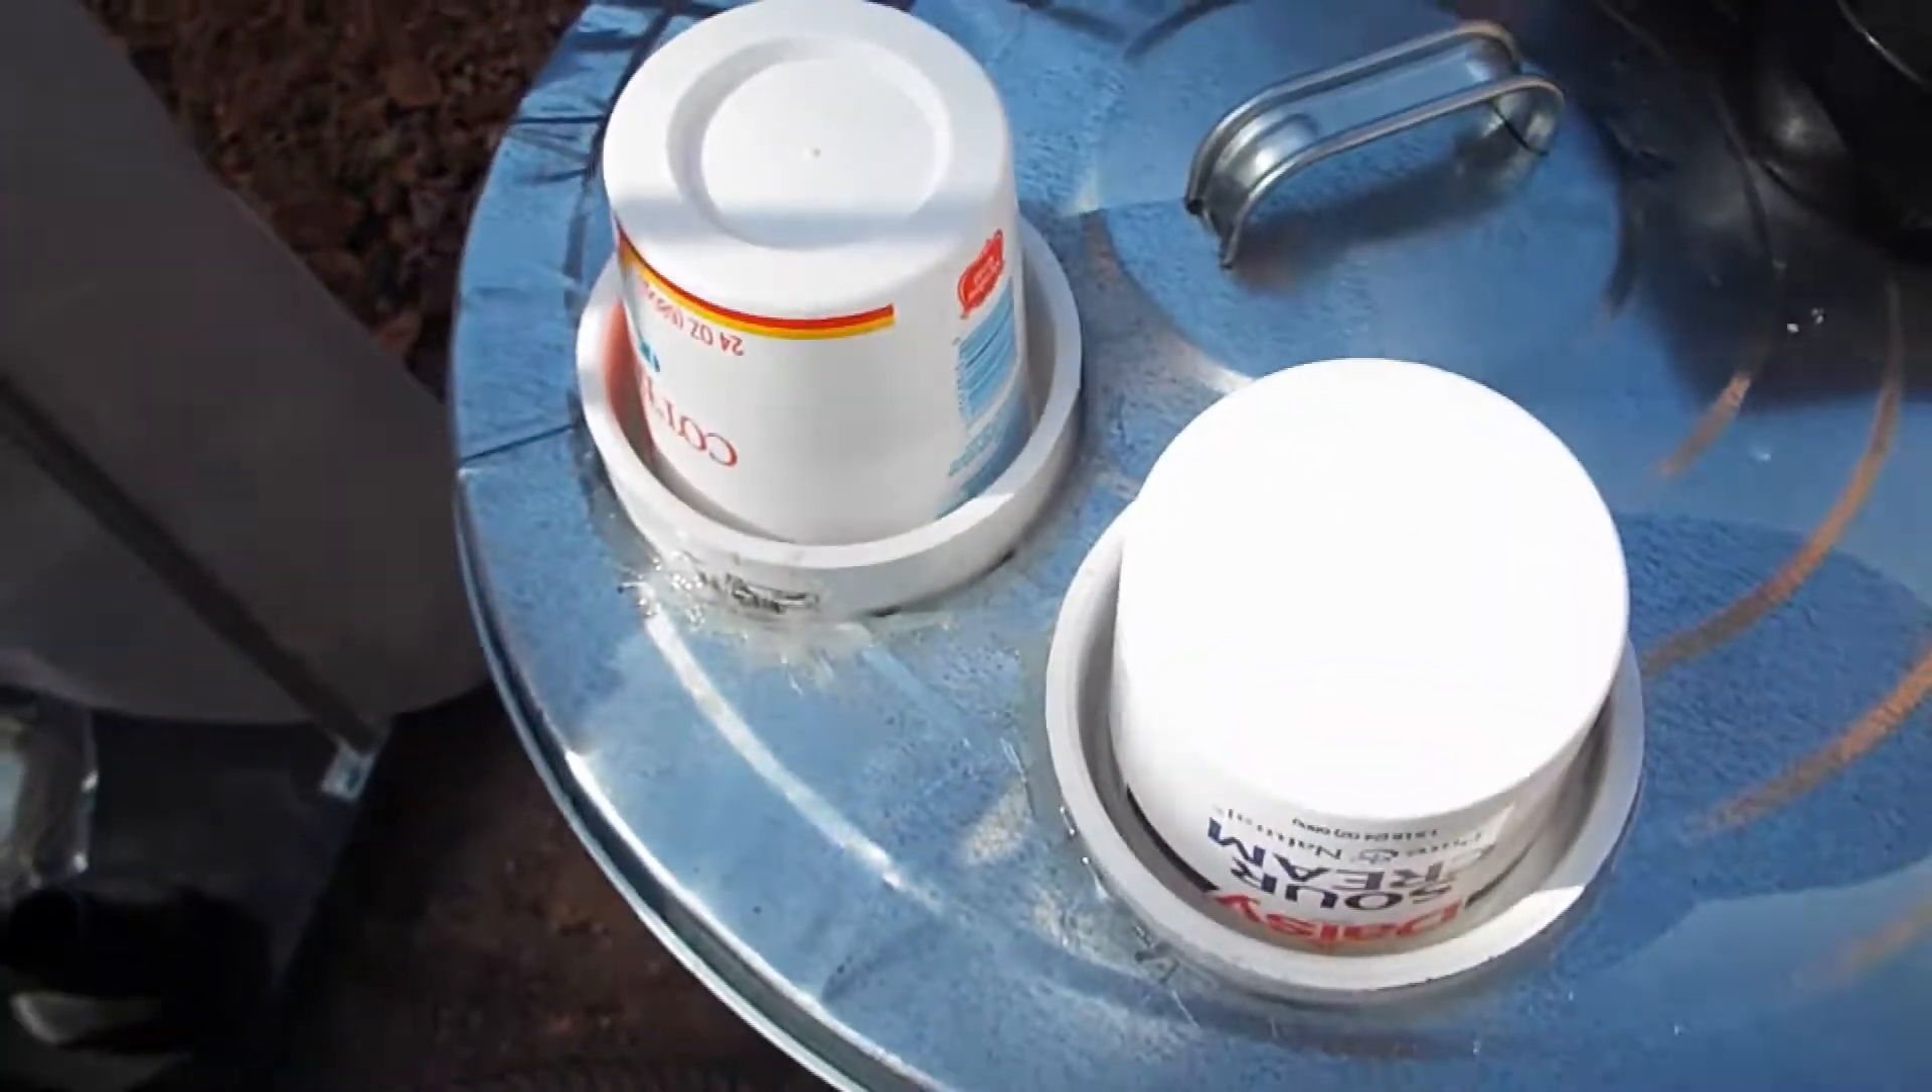Well here's something fun, I found out that the sour cream or the cottage cheese containers fit right inside of these four inch PVC pipes perfectly.